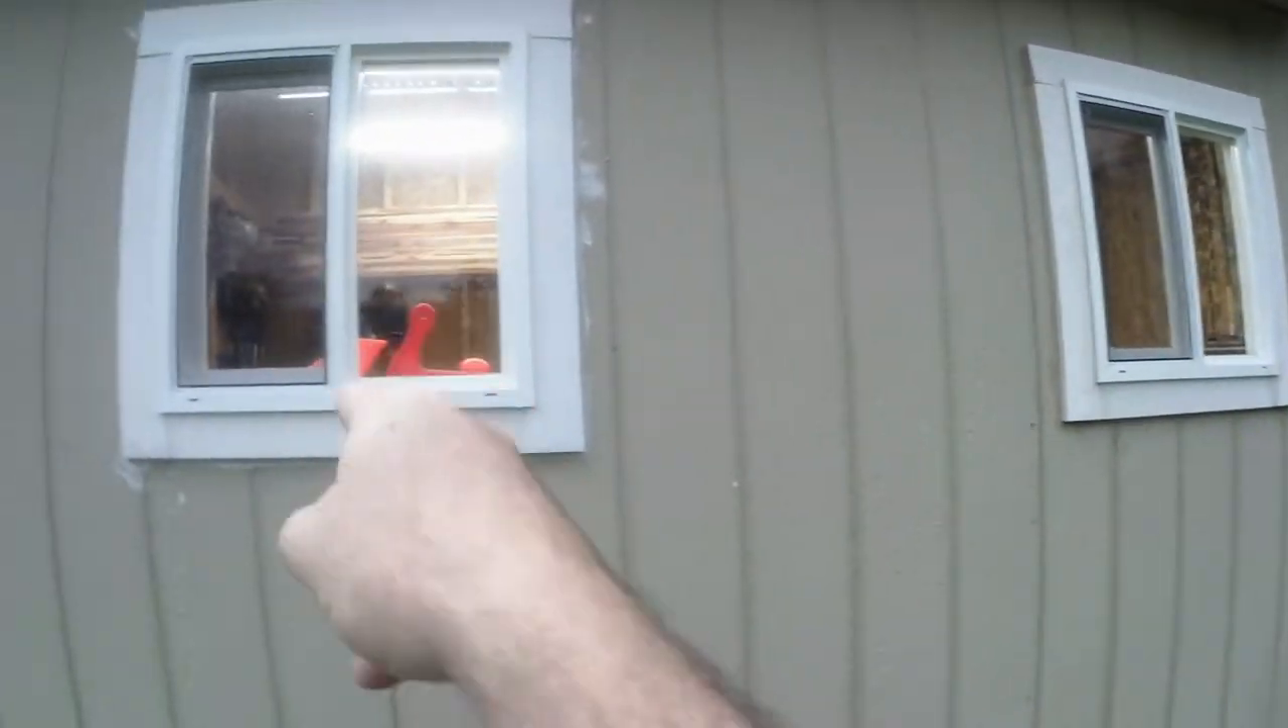I got my two windows finally installed.